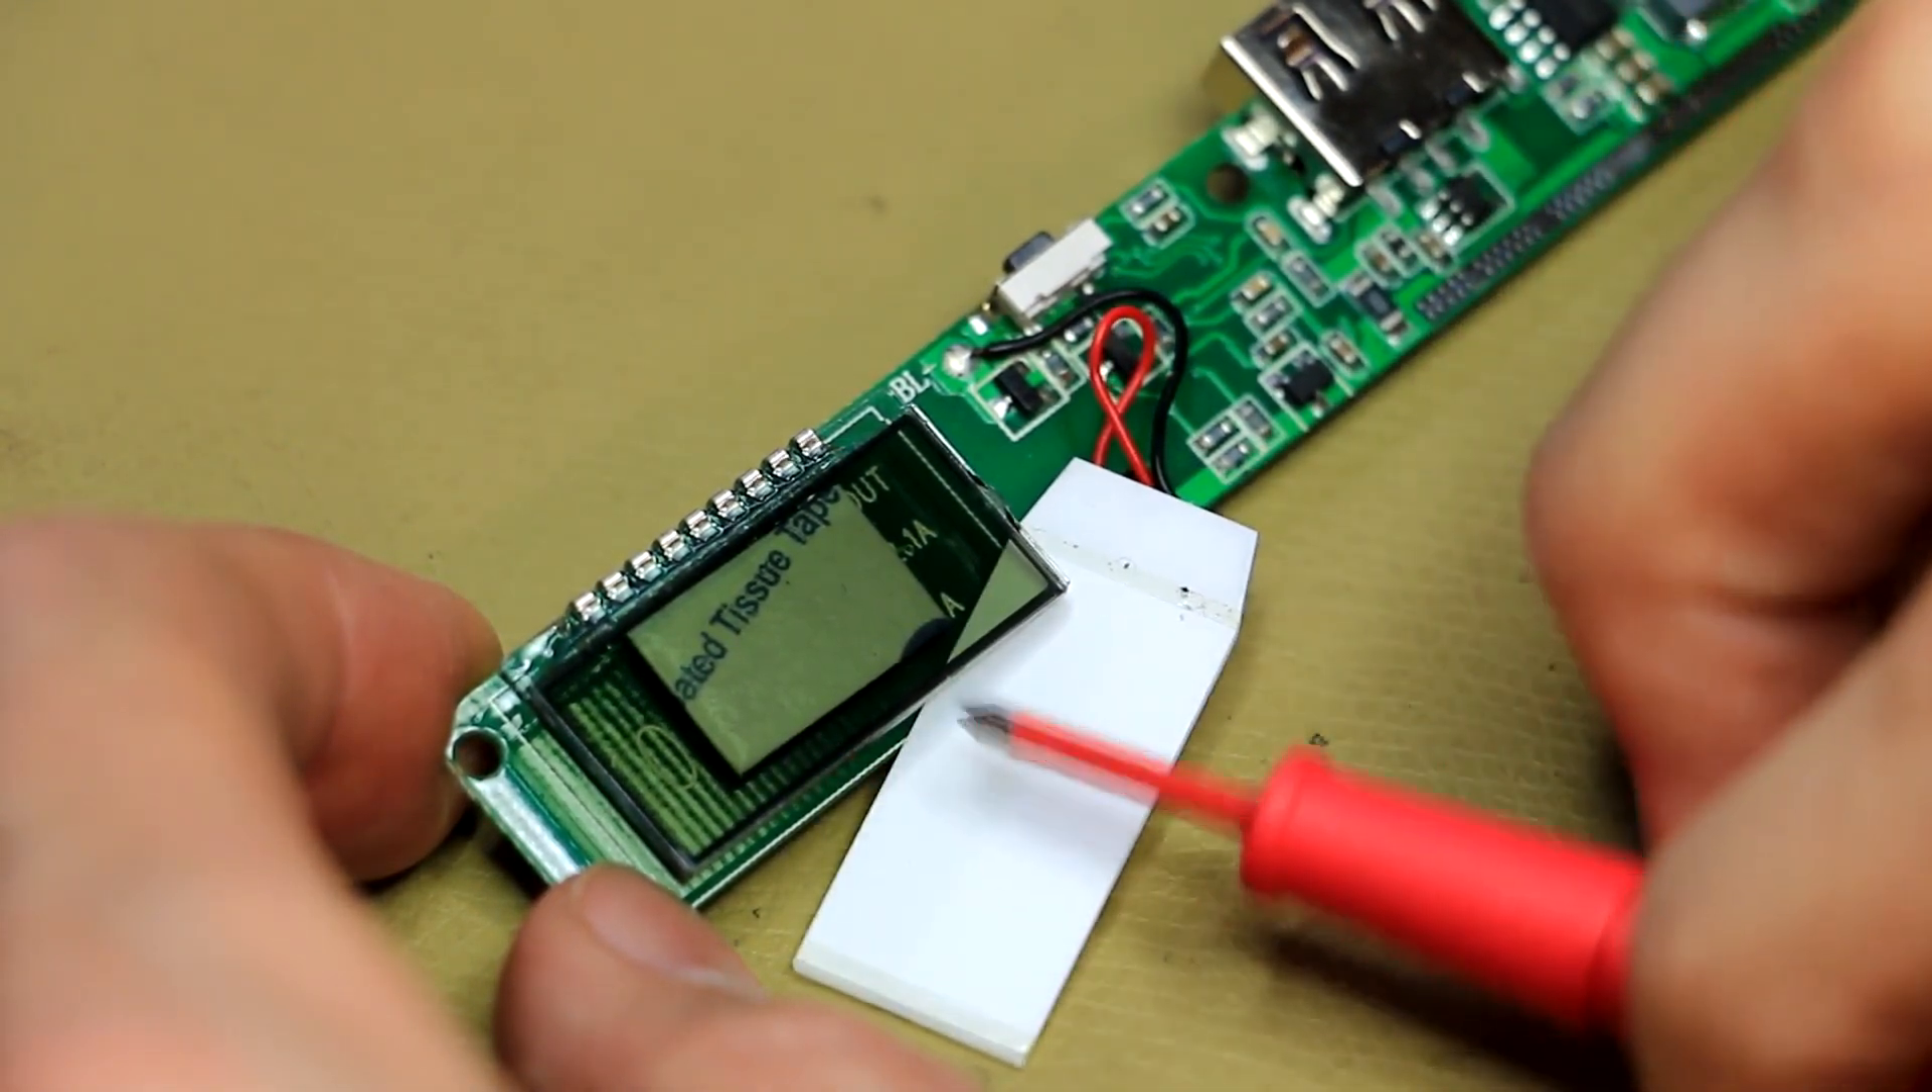And you can see the backlight is now completely separate from the LCD.